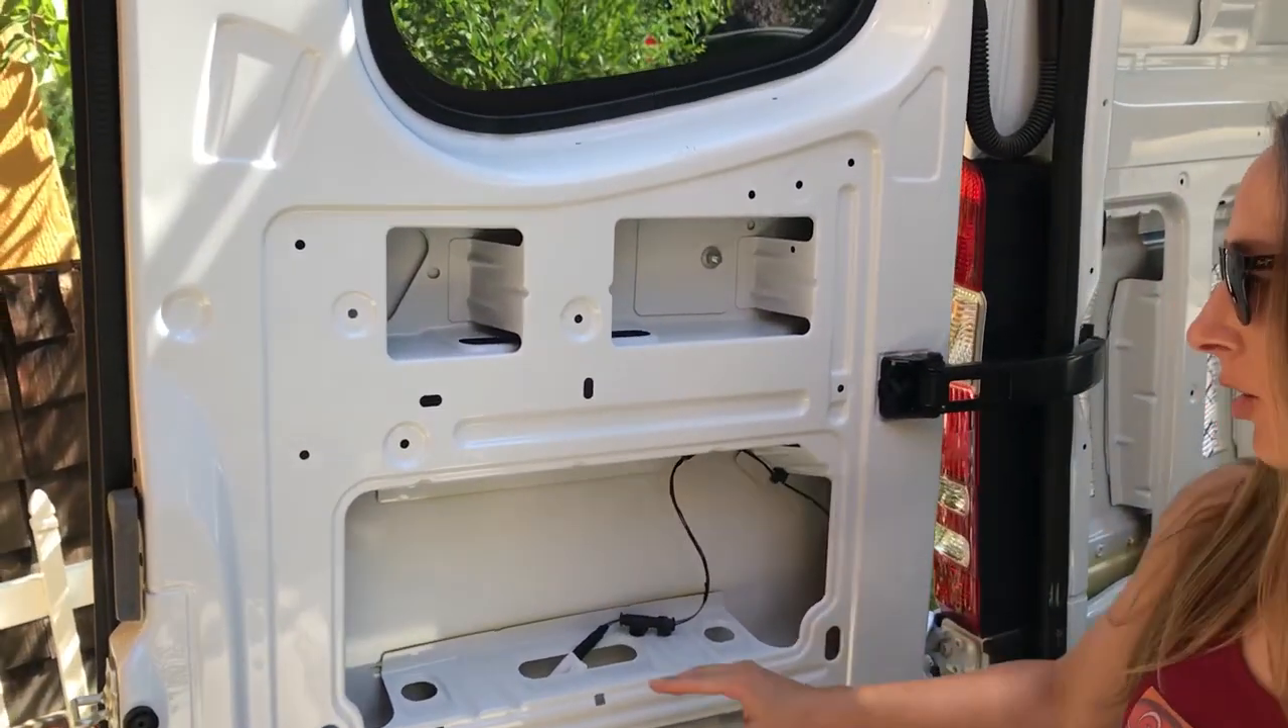We got the door panel off and this is what it looks like without the door panel on it.